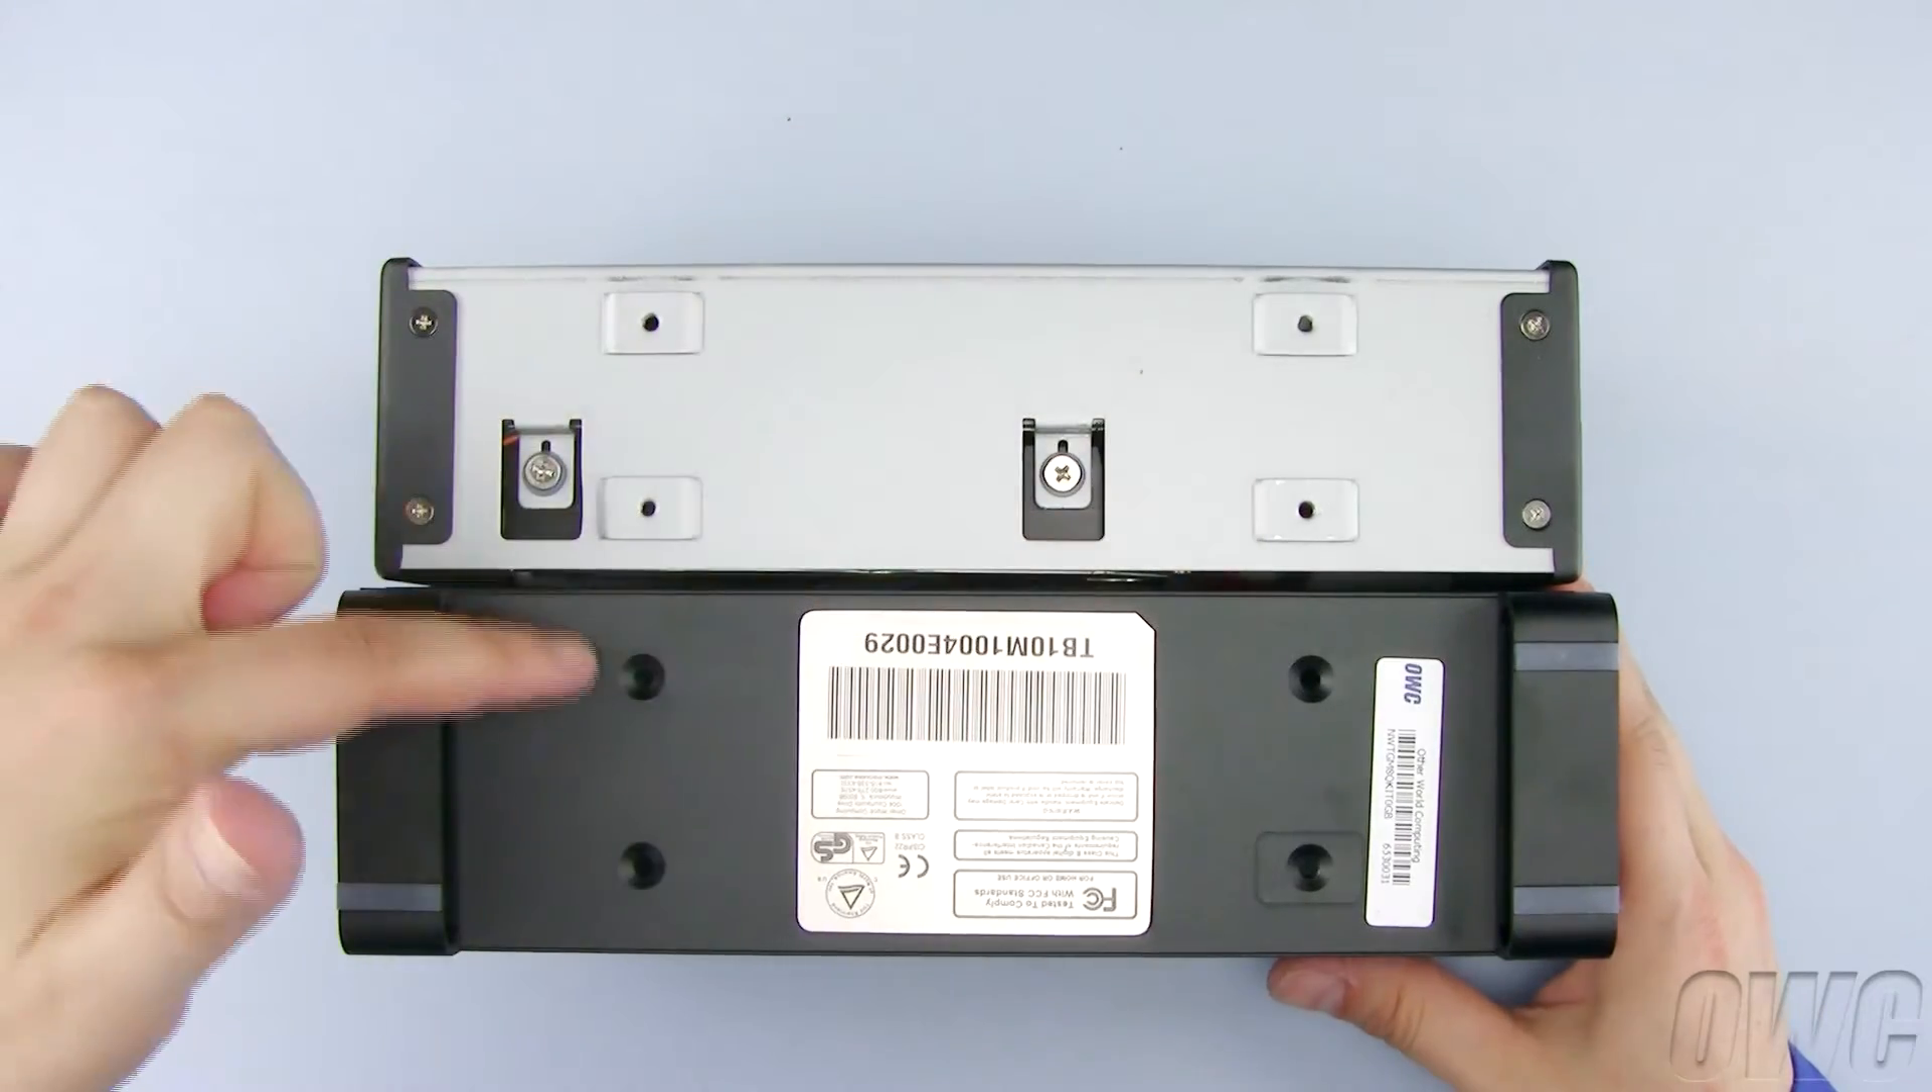Note that these four holes in the tray align with the four holes in the GMAX outer case.